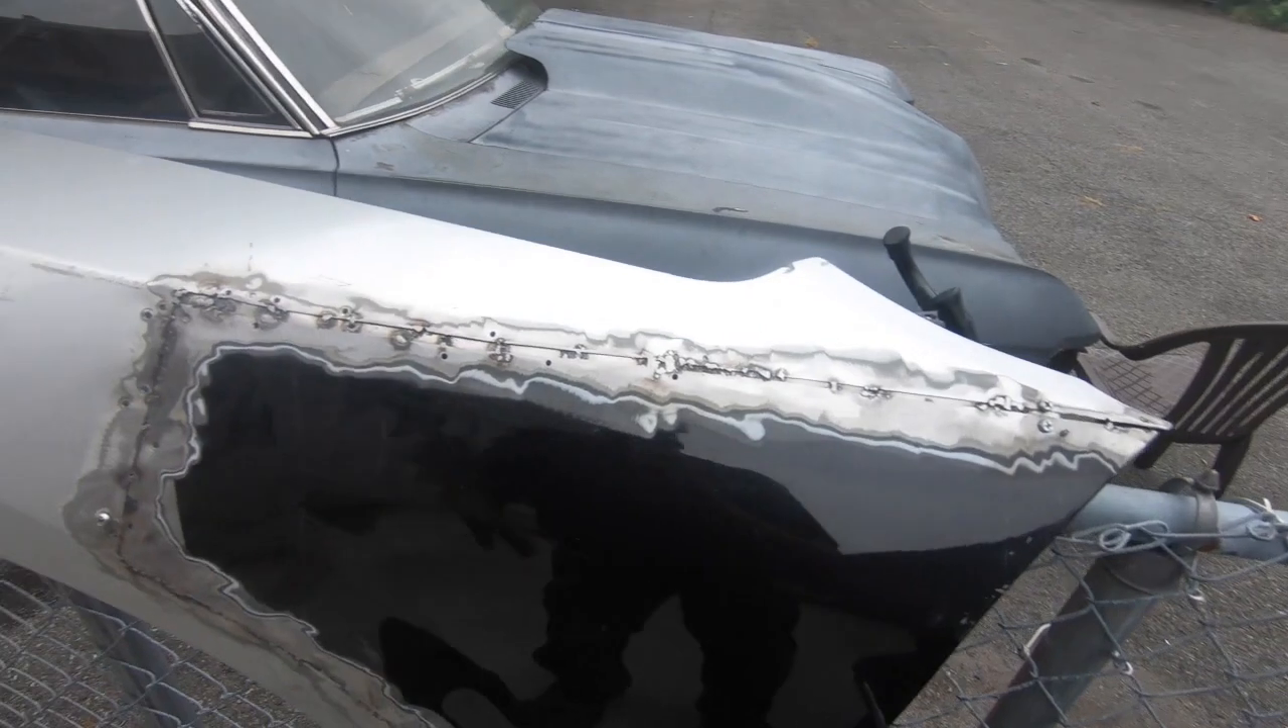I still gotta run some more tacks.